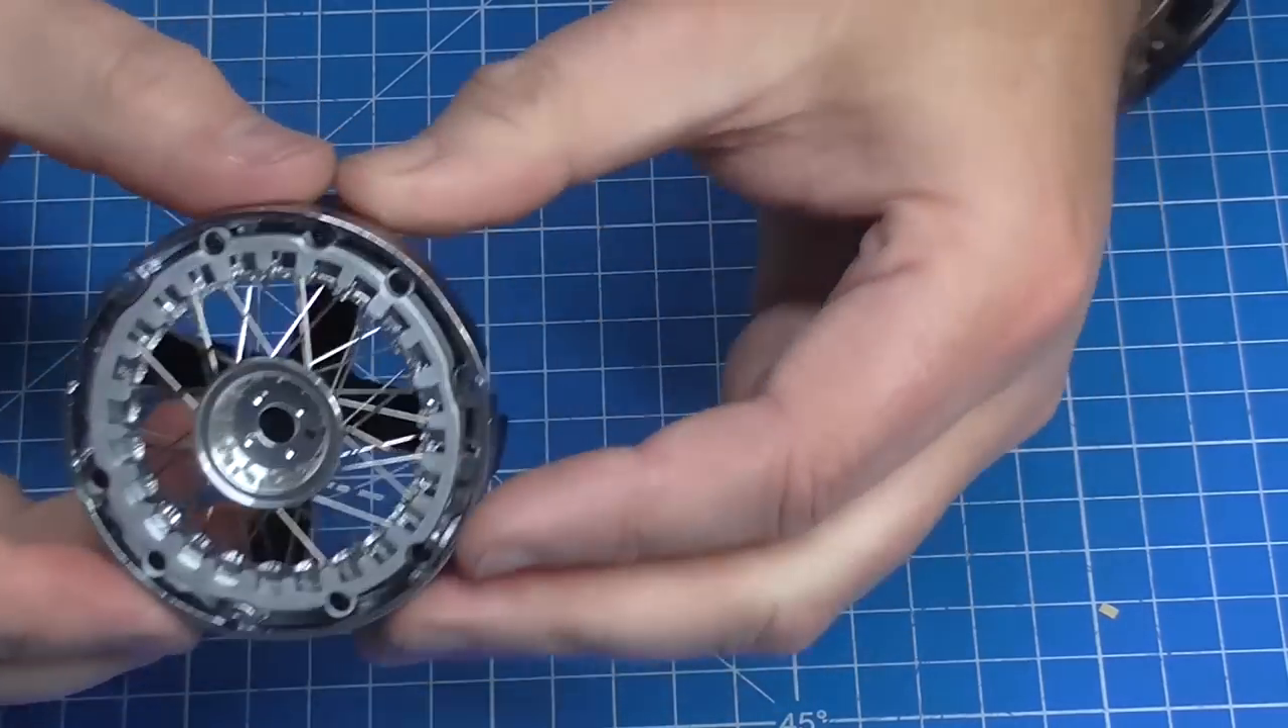So all of those spokes are now in place.